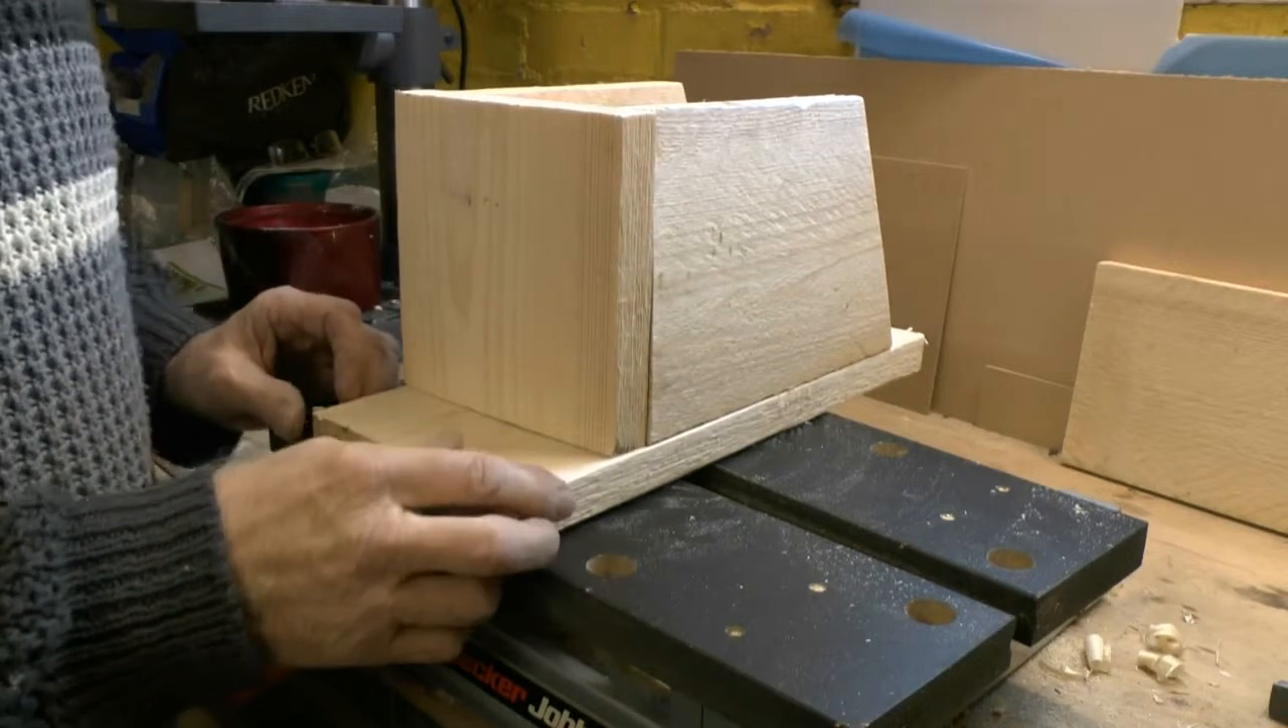Now I've cleaned all the rough edges up and put the pieces together and it's beginning to look a bit like a bird box now.